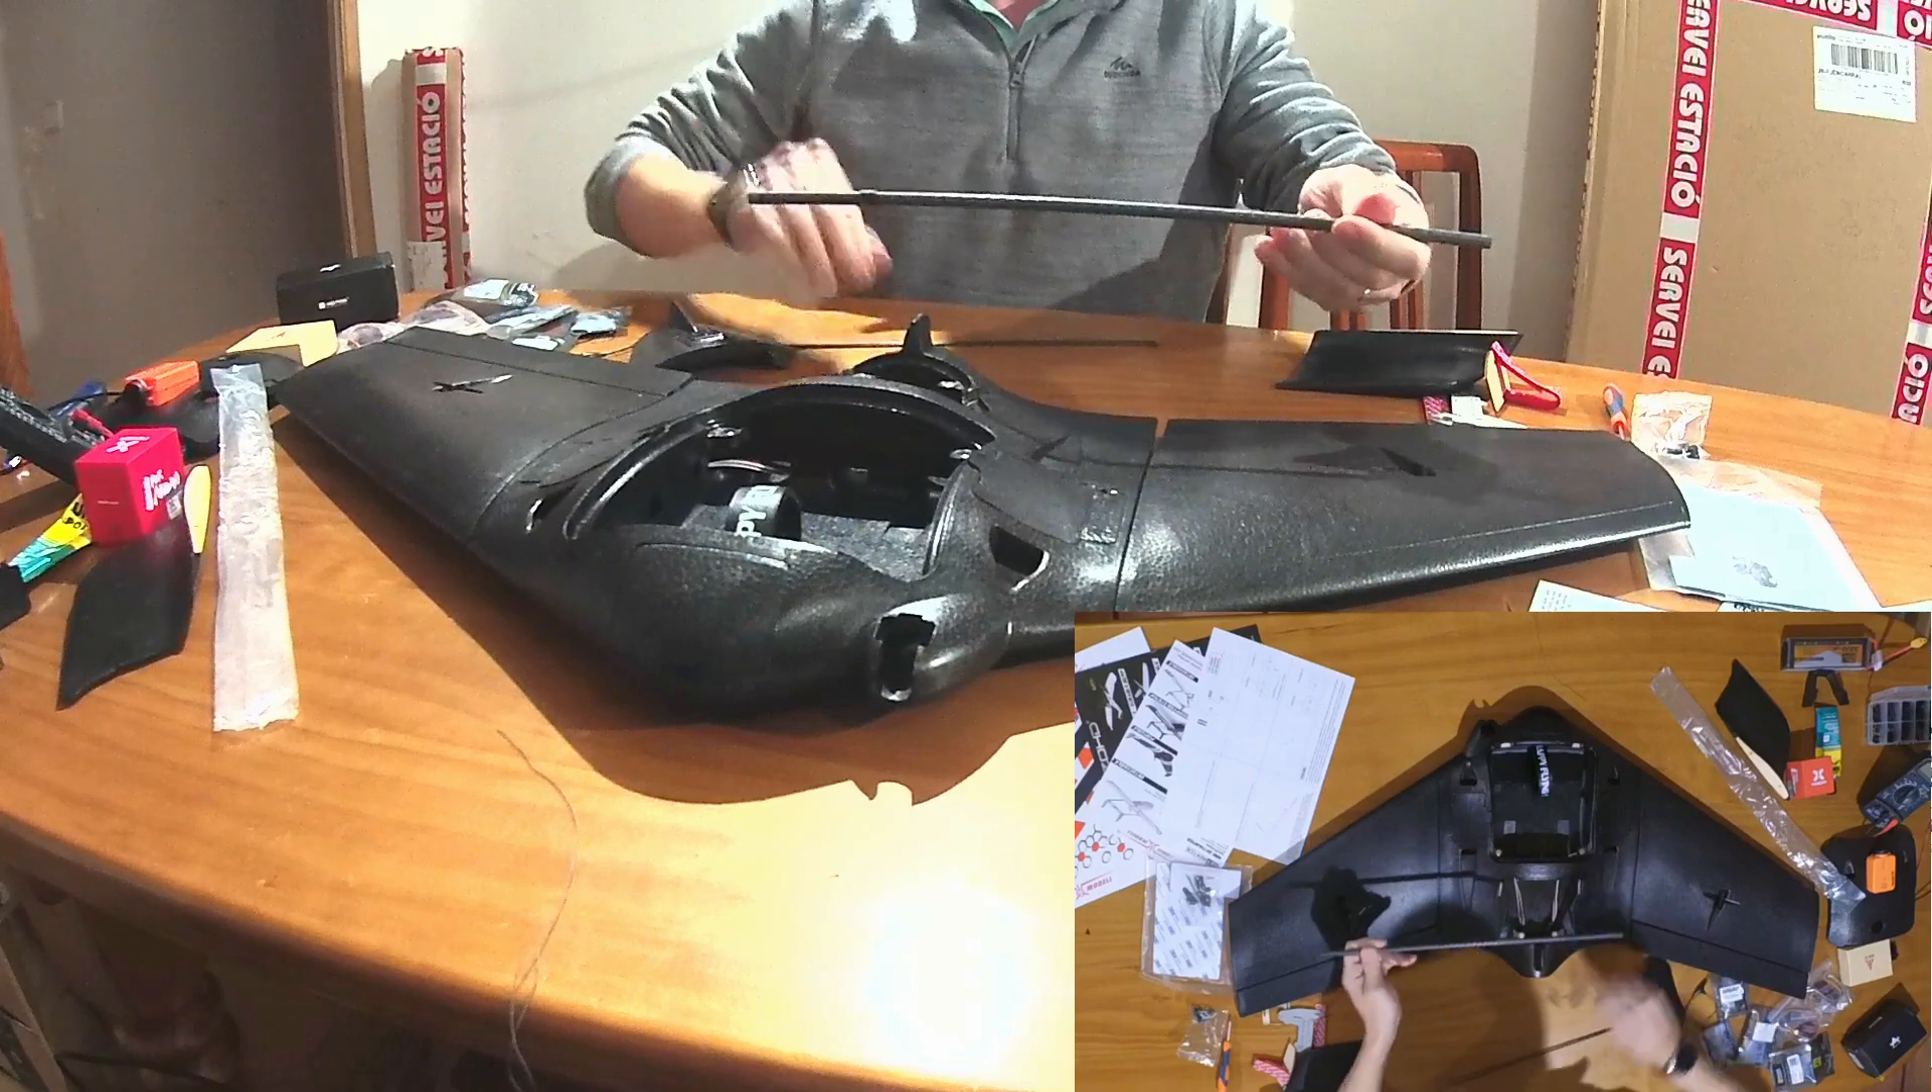Tenemos las alas ya metidas. Falta poner la varilla, que ahora la pegaremos.